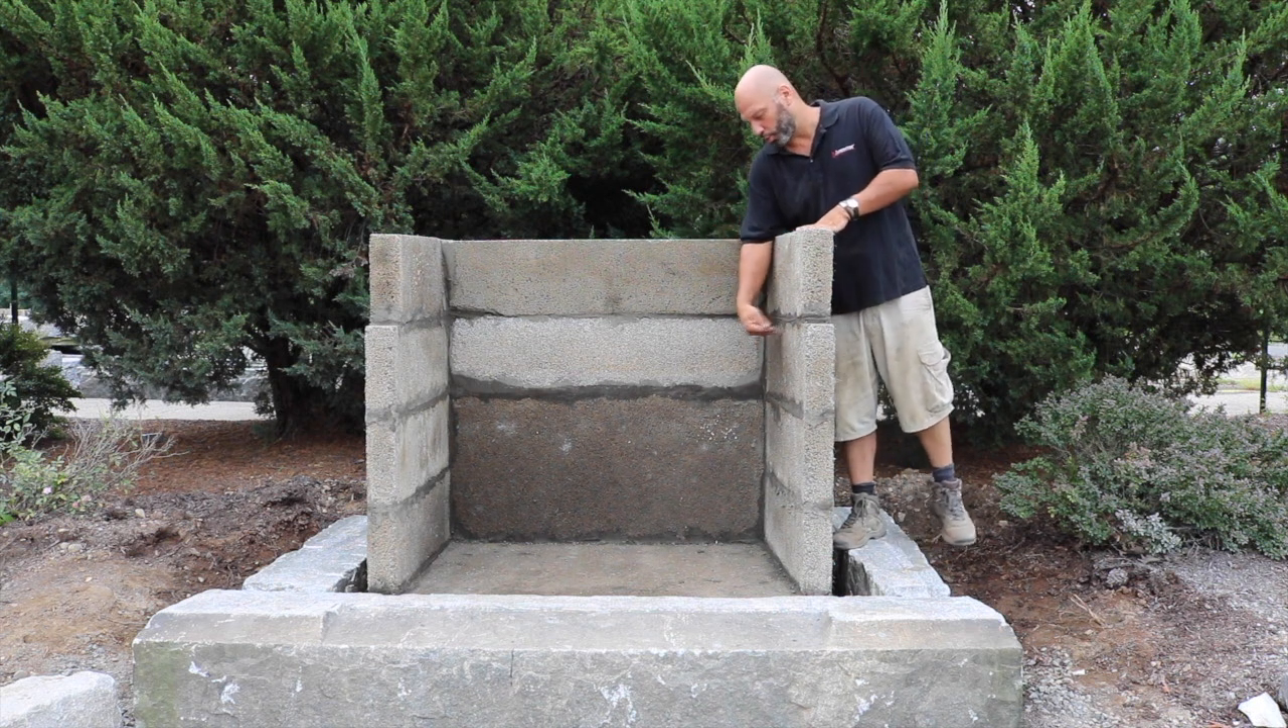As you can see we finished forming the firebox with our components. We have our wall extension, our two walls that come with the kit. And this is the section of wall that receives our smoke shelf in the back.